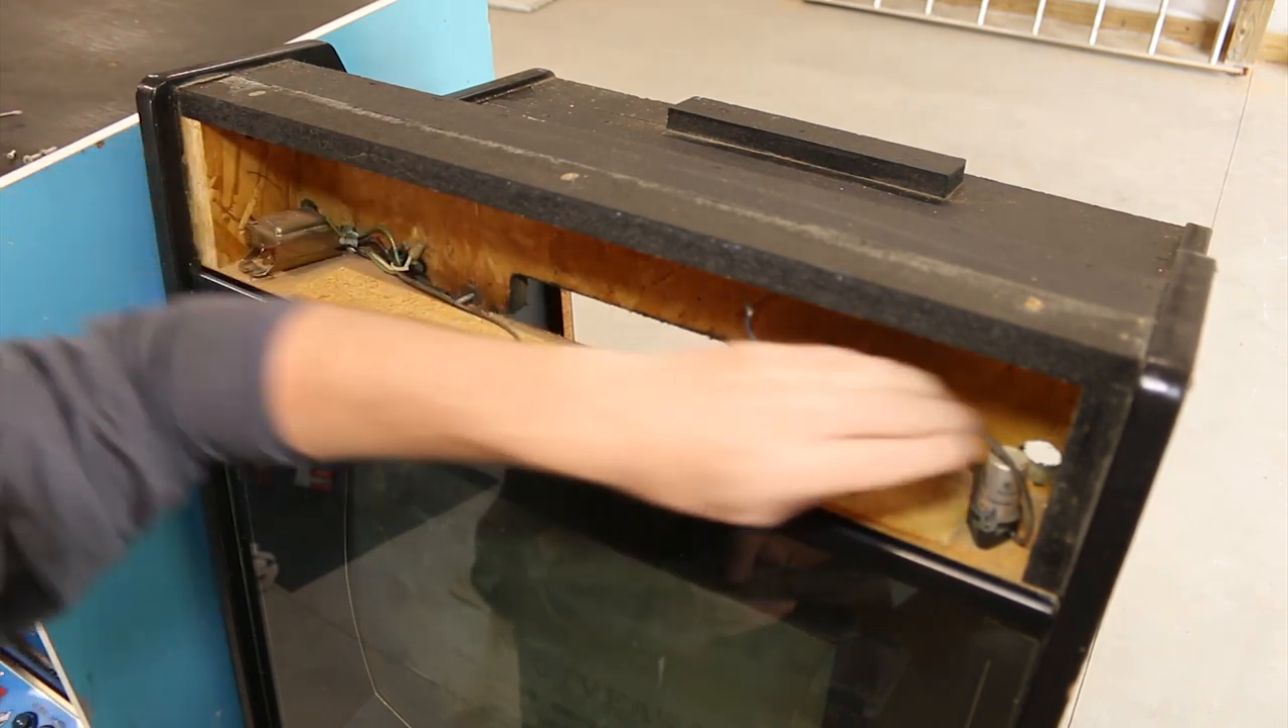Let's see, so we were able to get the main fixture part out. And we have the ballast to get out.